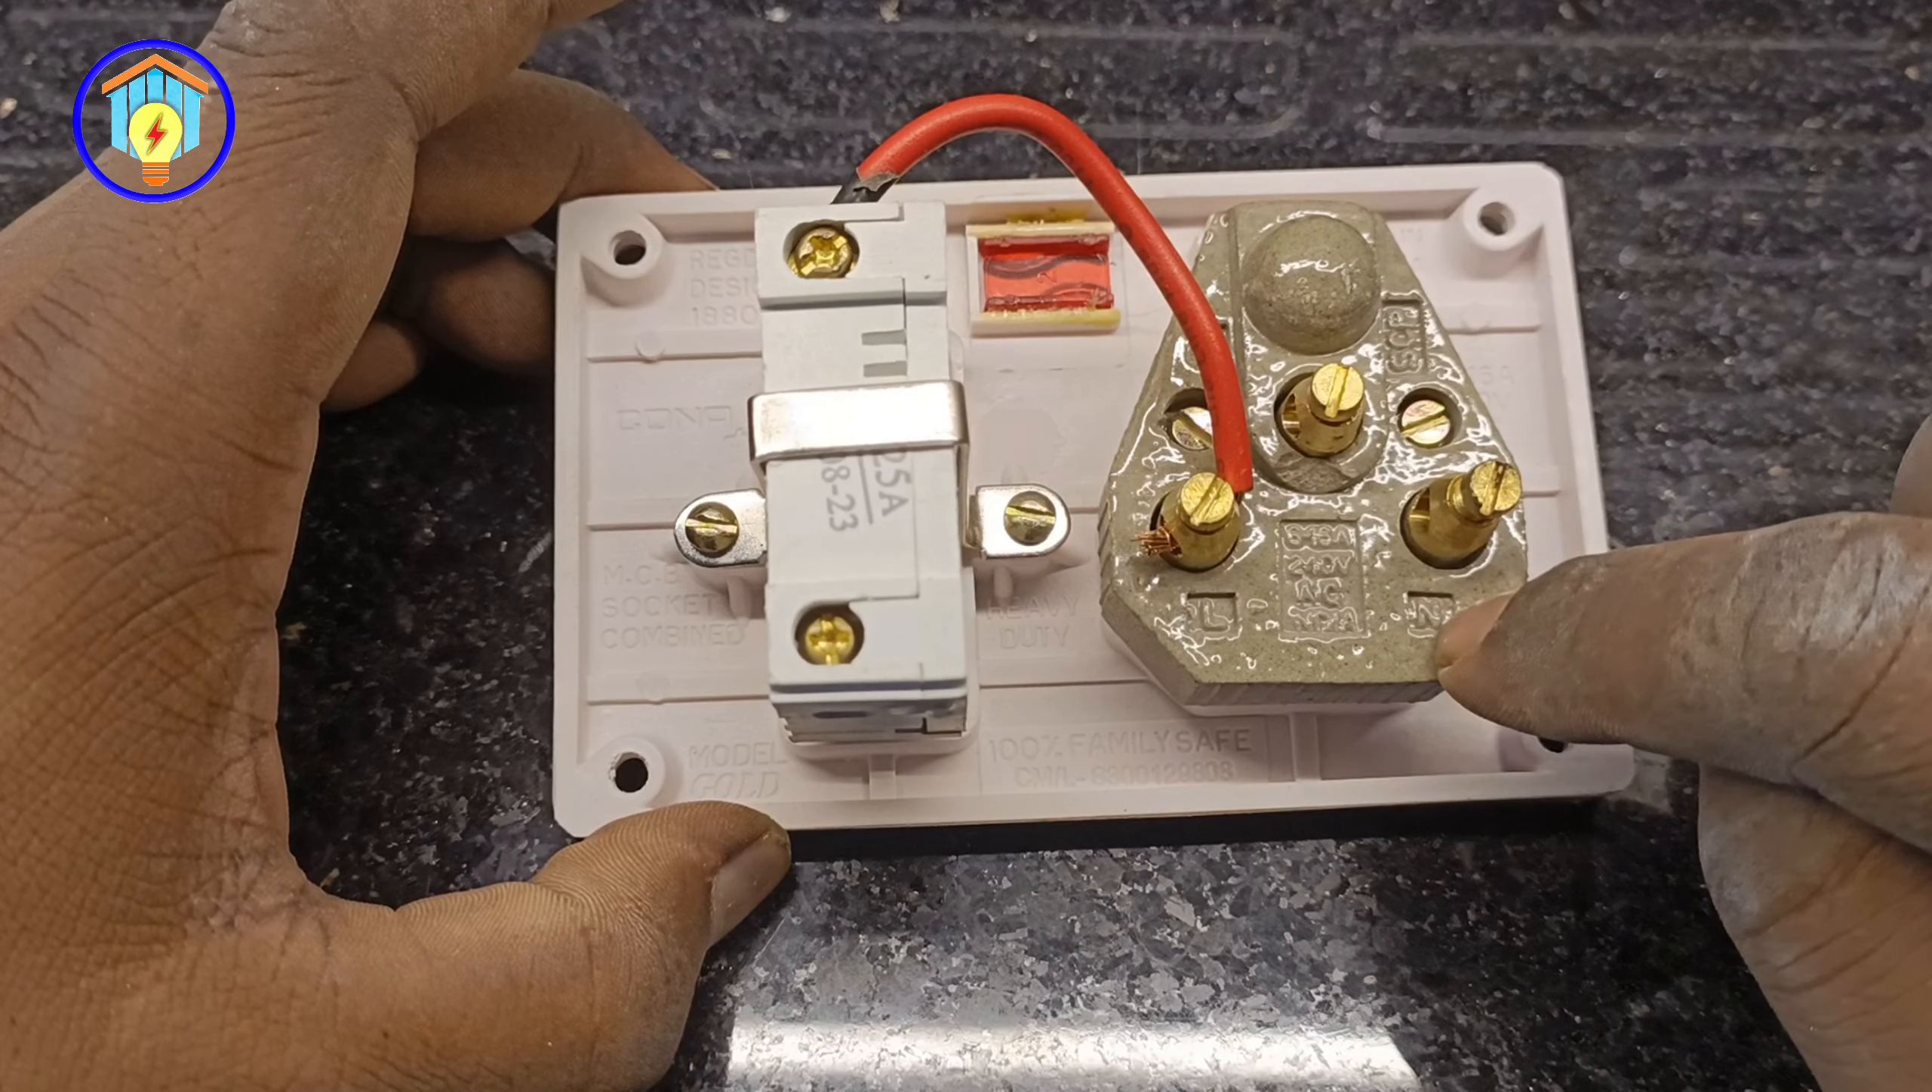दोस्तों हमारा जो L वाला टर्मिनल था उसका हमने connection प्रॉपर कर दिया है अभी हमारा दो टर्मिनल बचा हुआ है।